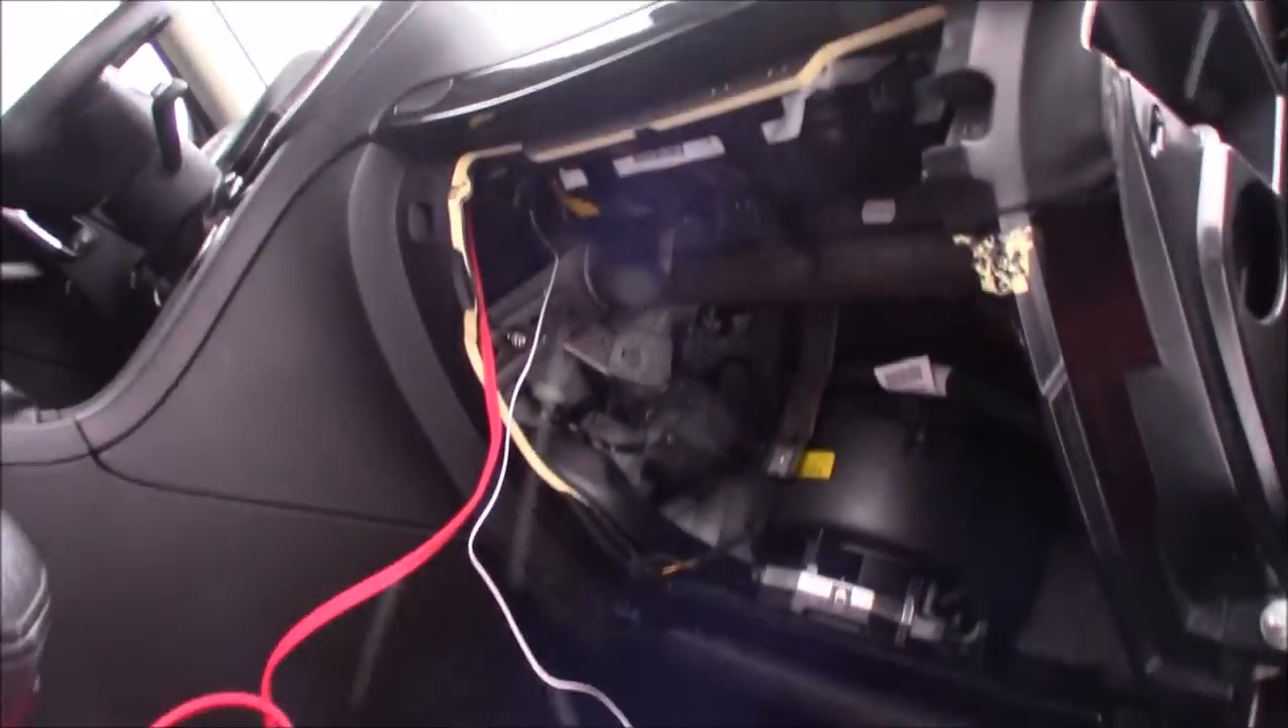So I have removed the glove box.